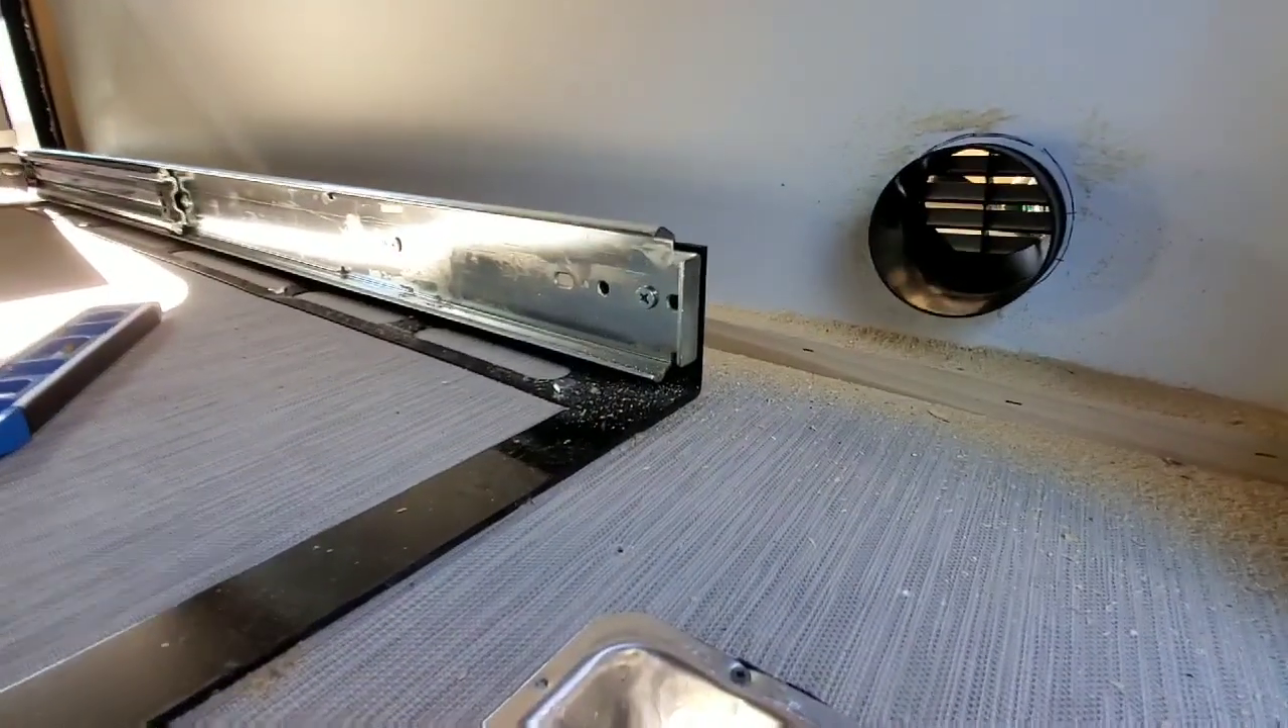There's the hole going into the trailer I put the vent that came with the system in there uh for now.